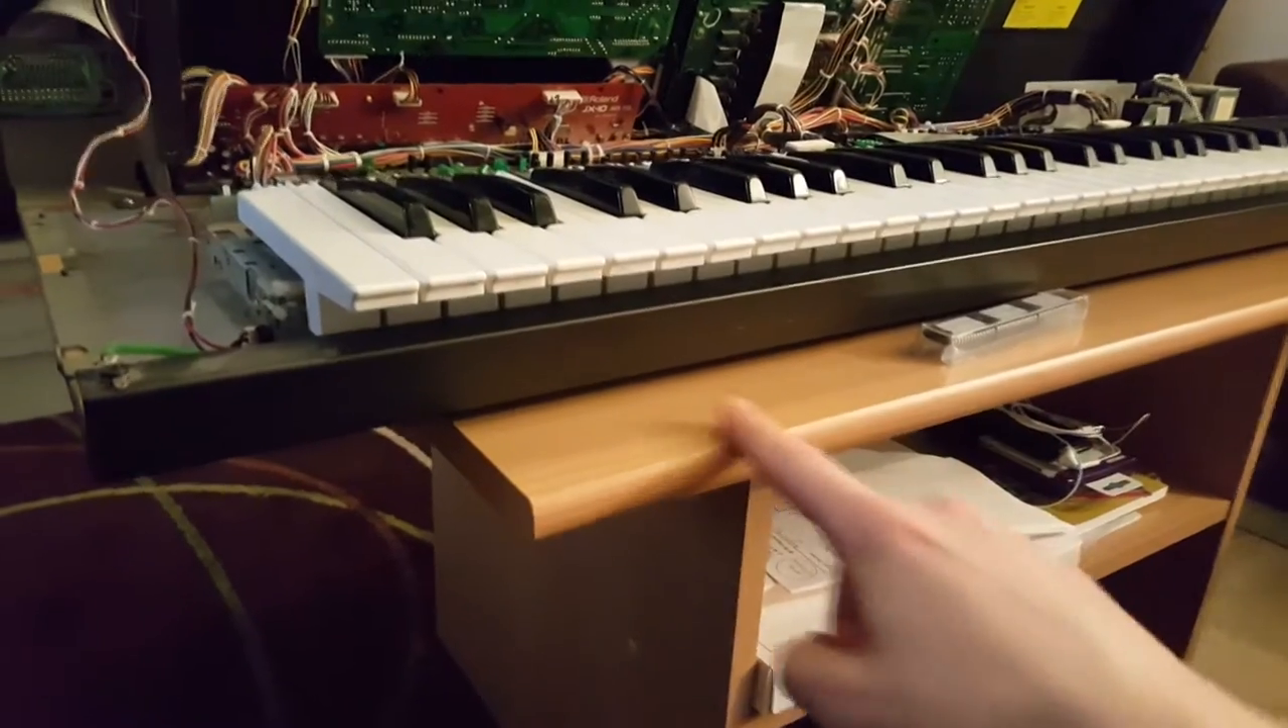As you can see I've already opened the case.